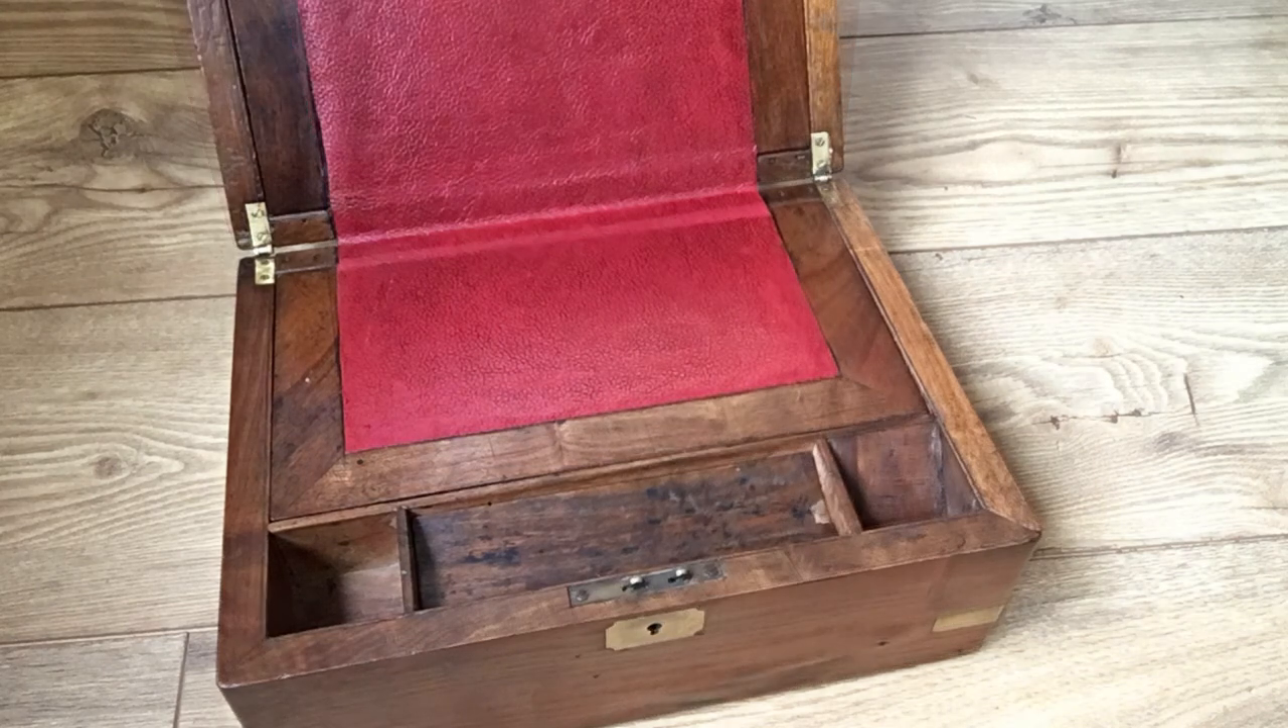So the box is now complete. I have fitted the leather.